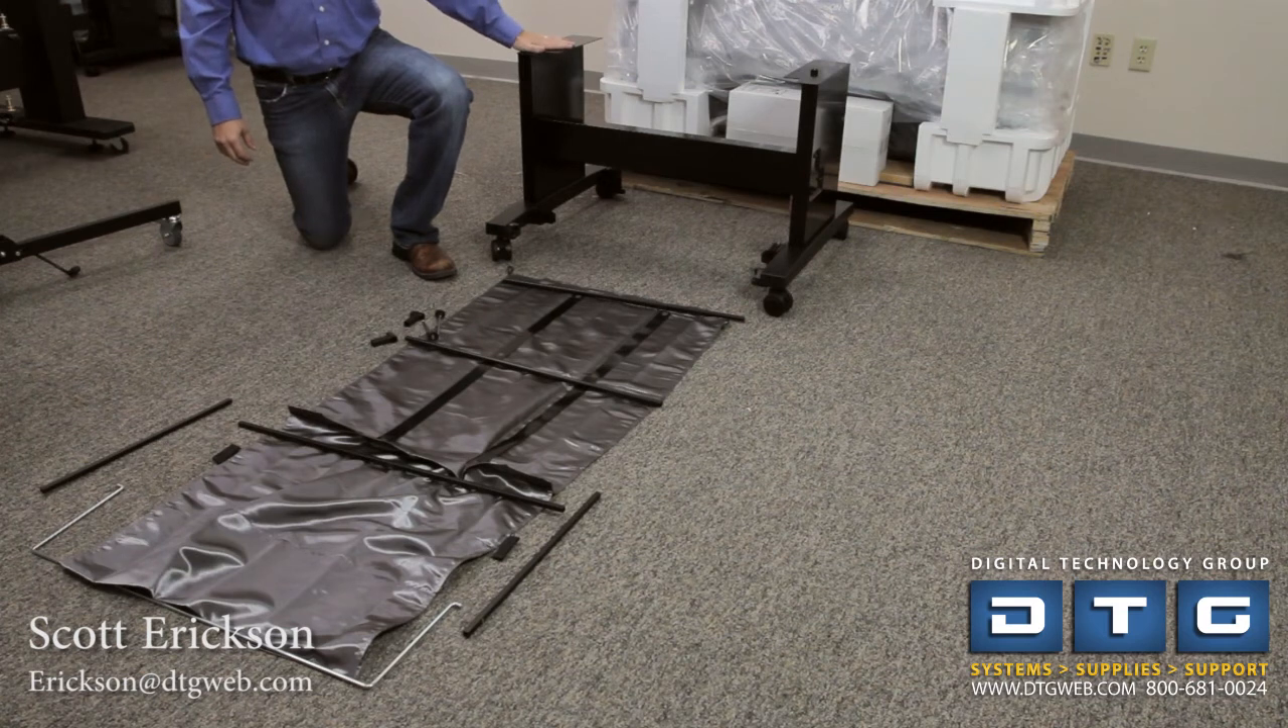Okay, so as you can see we've got the stand put together real quick.